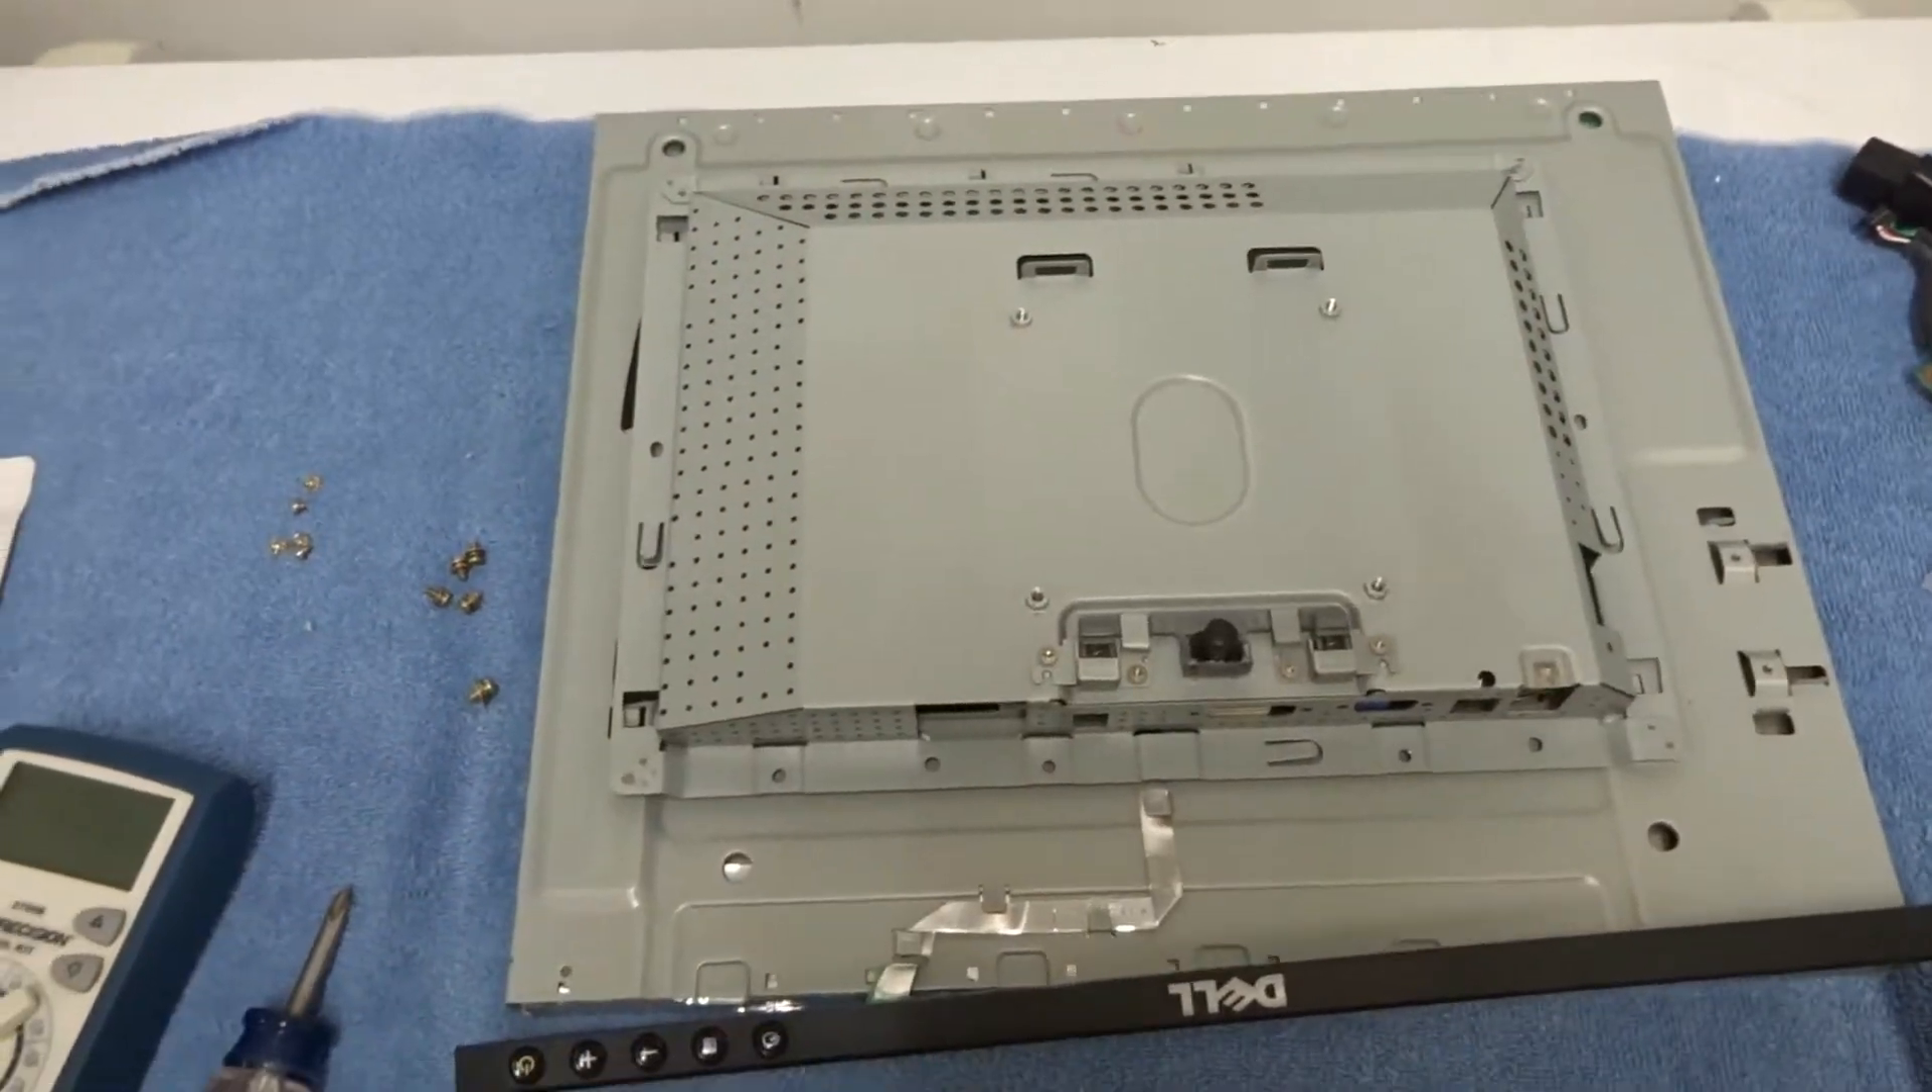Well here's what the monitor looks like with the case apart.